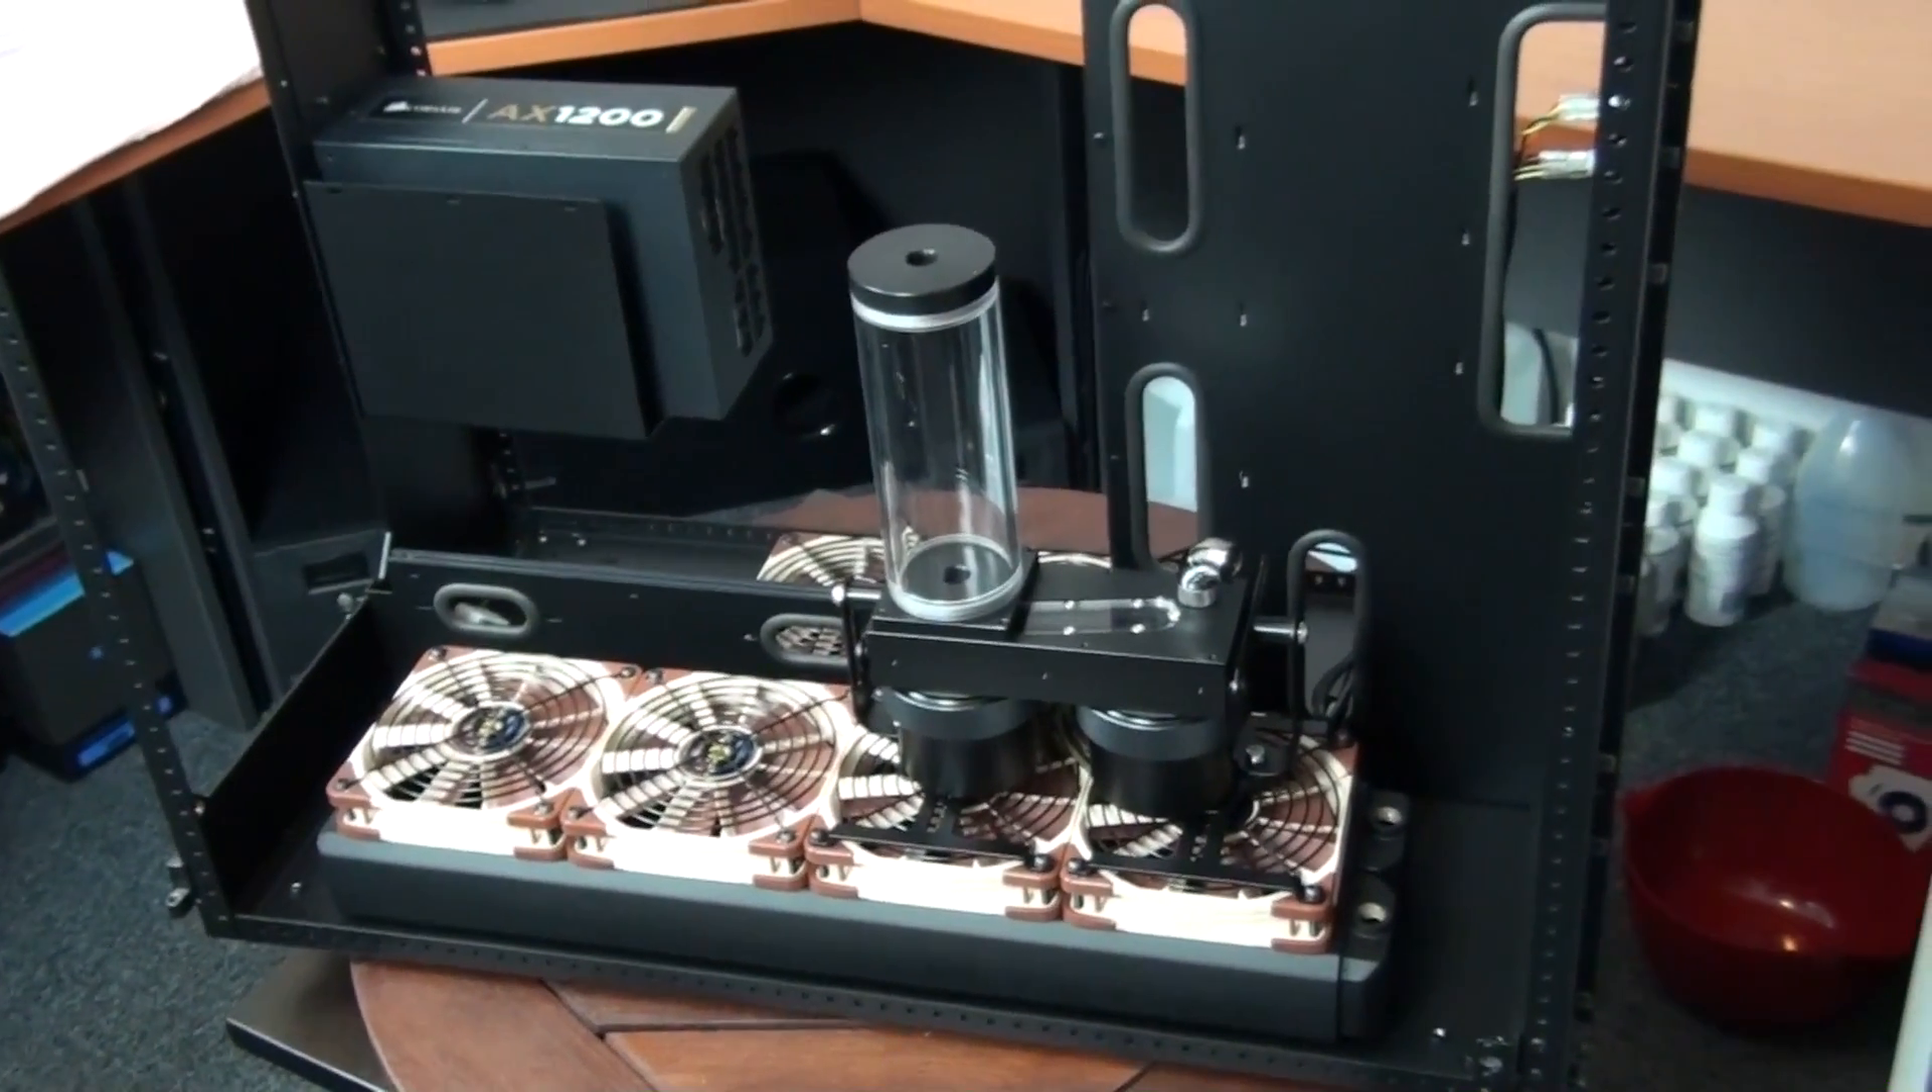I've also installed the dual pump and reservoir configuration.